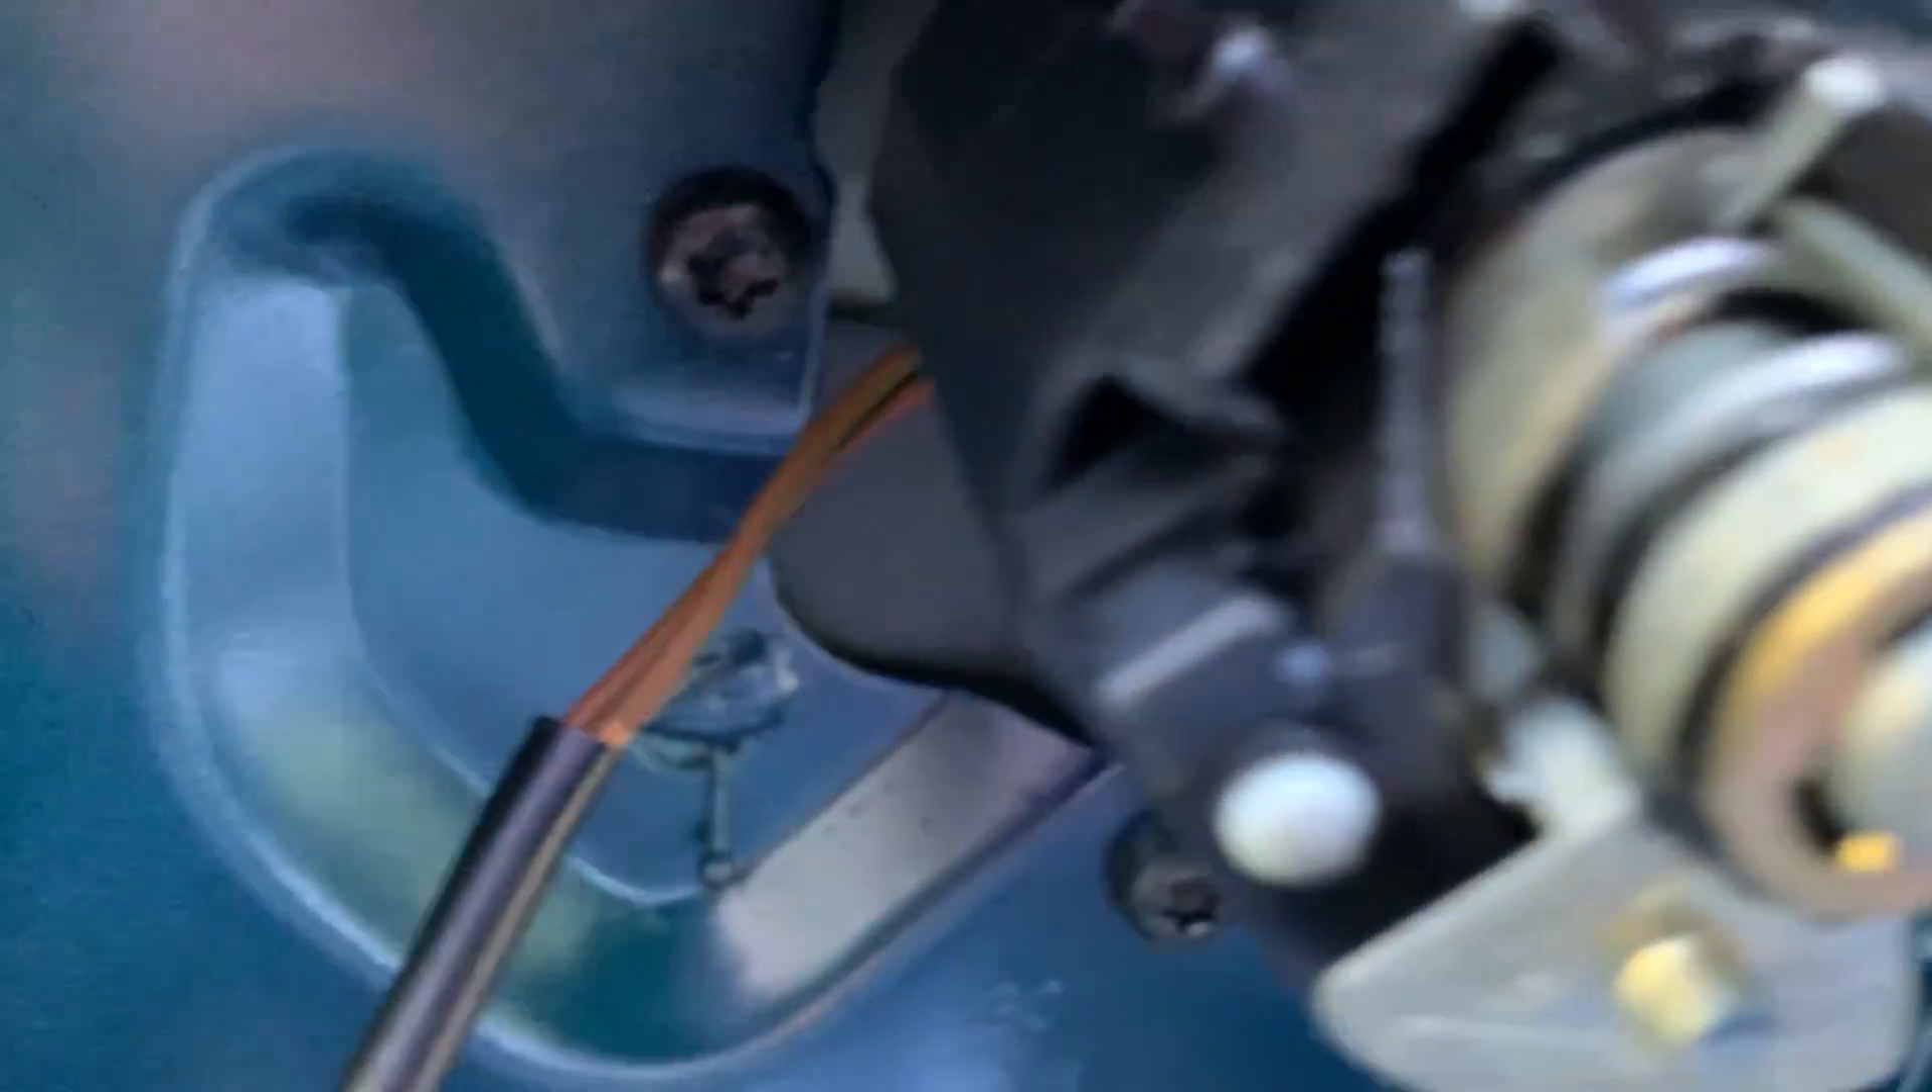So the only real thing we have left to do on this original trunk lid aside from get all the little clips off afterwards is we have to get the lock out.